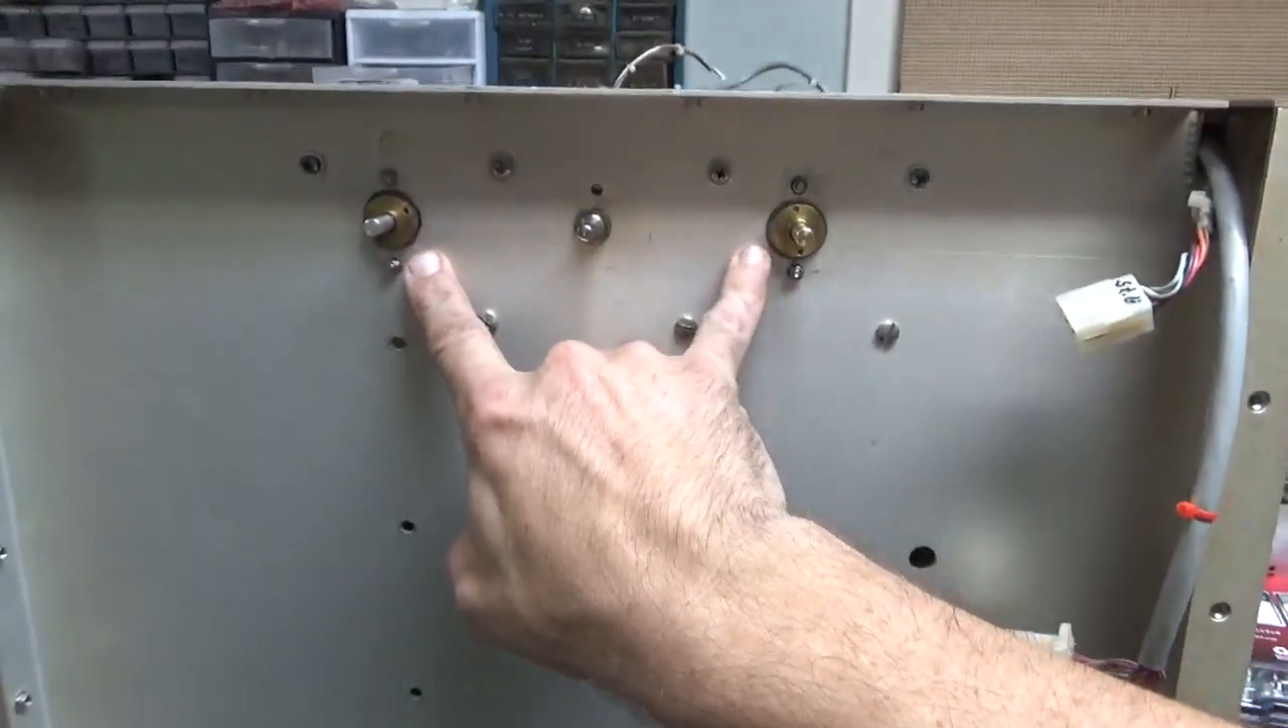So you can see I added the Vernier drives The gear reduction drives.